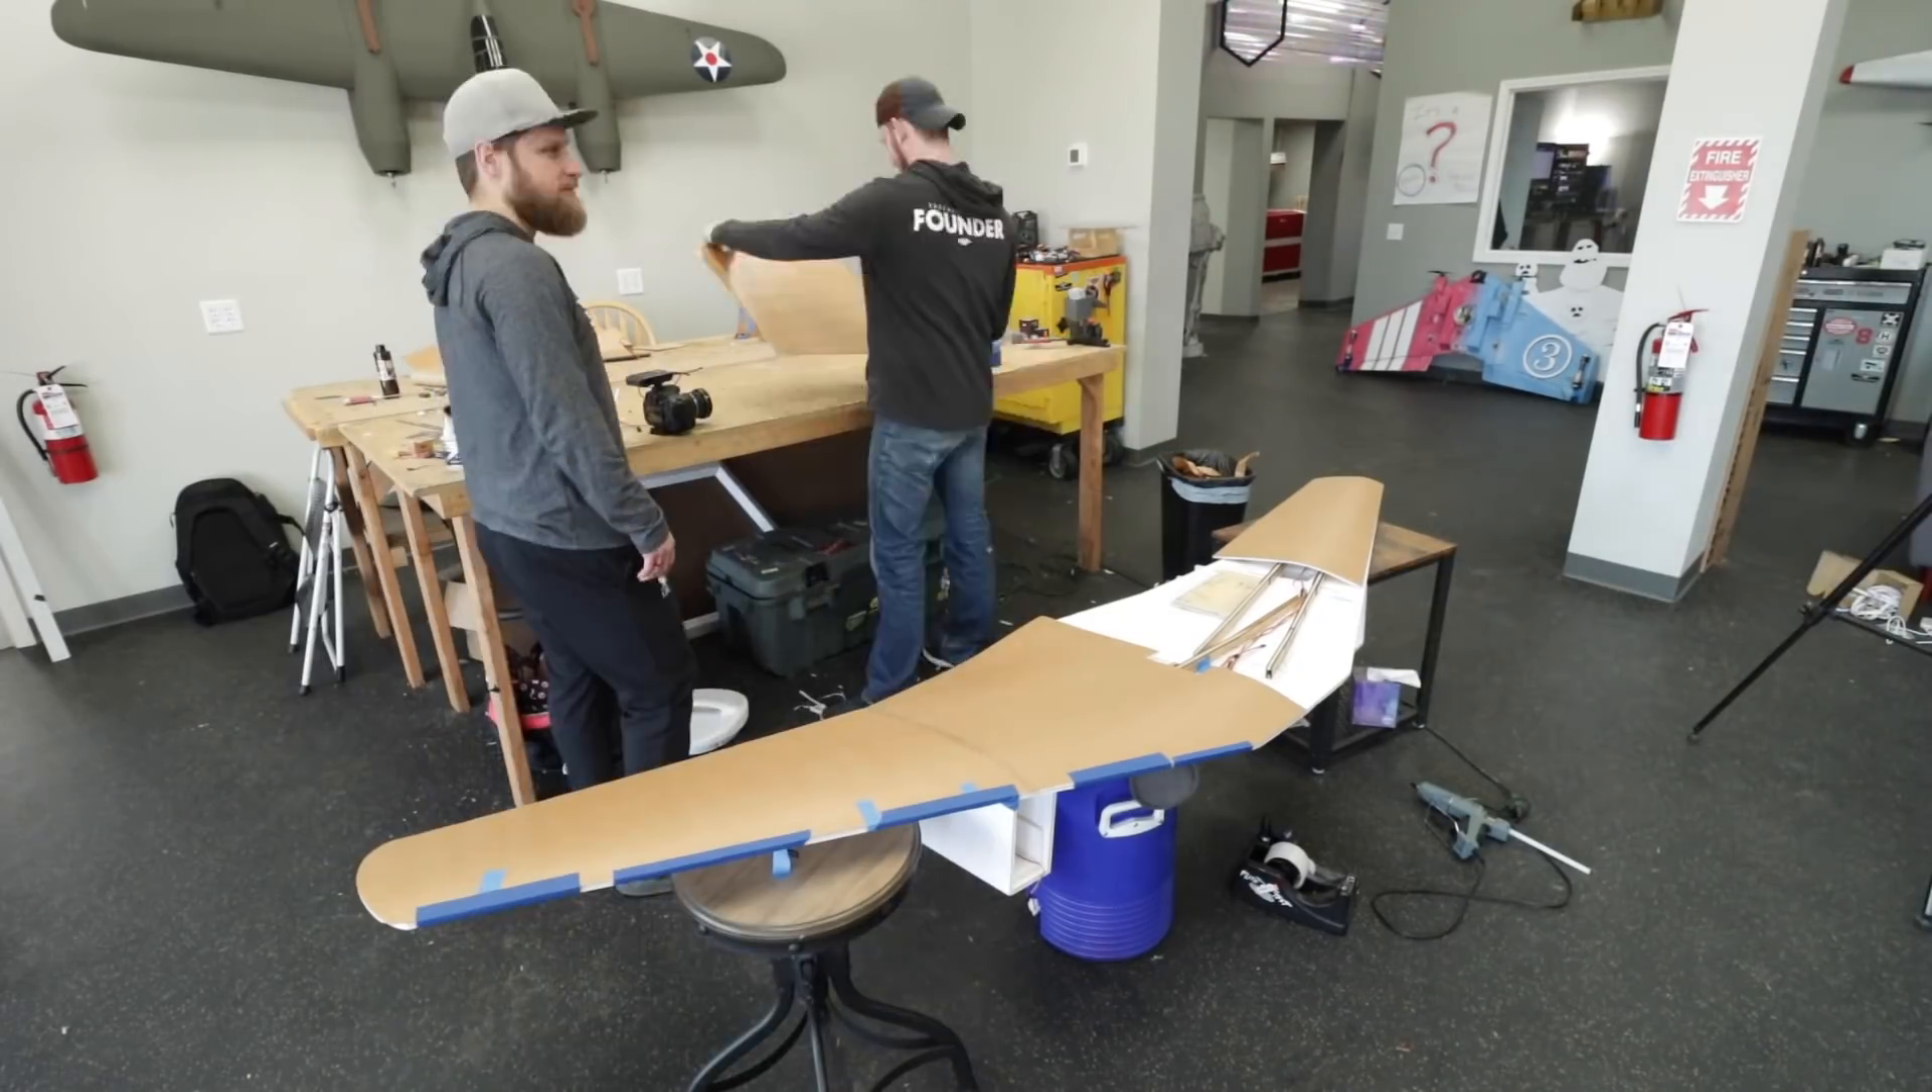So we're putting the top wing panels on and as you can see, we're using a lot of painter's tape.